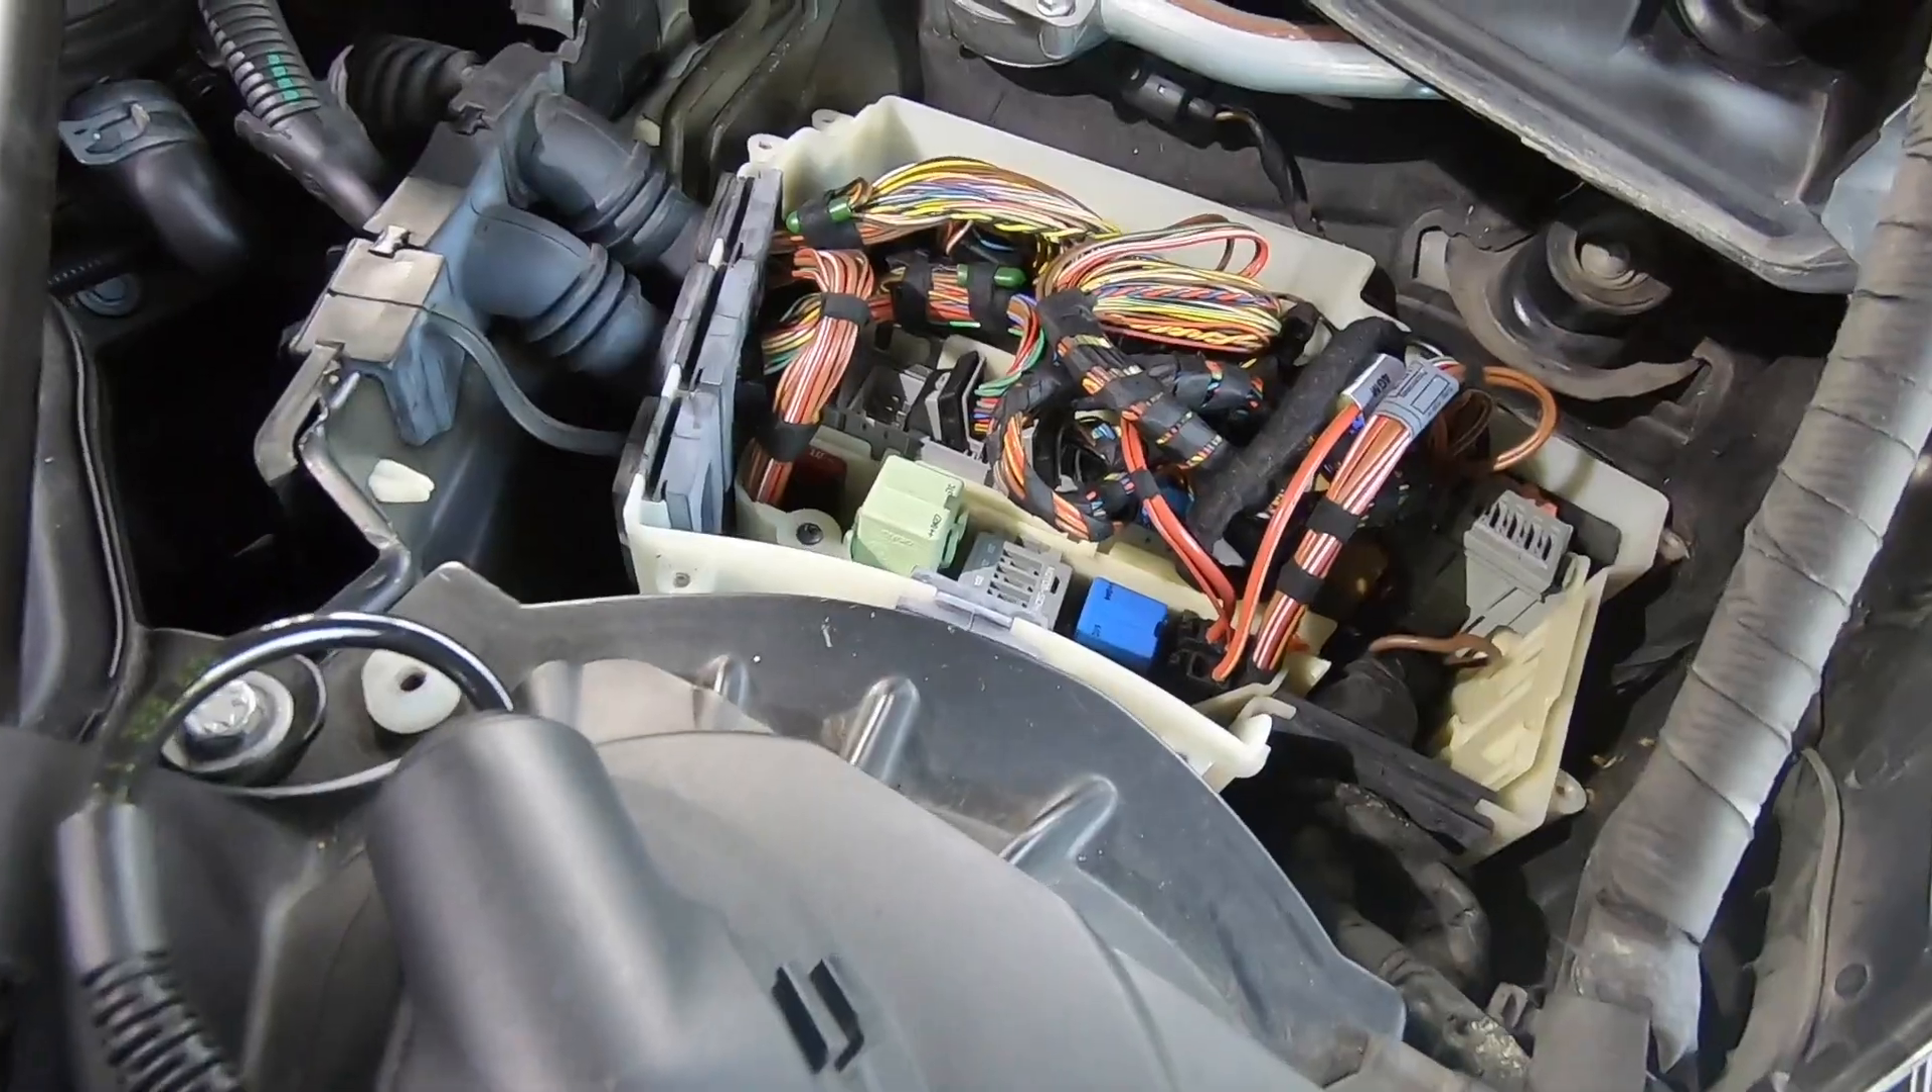Okay so that's the lid removed from the fuse box now.